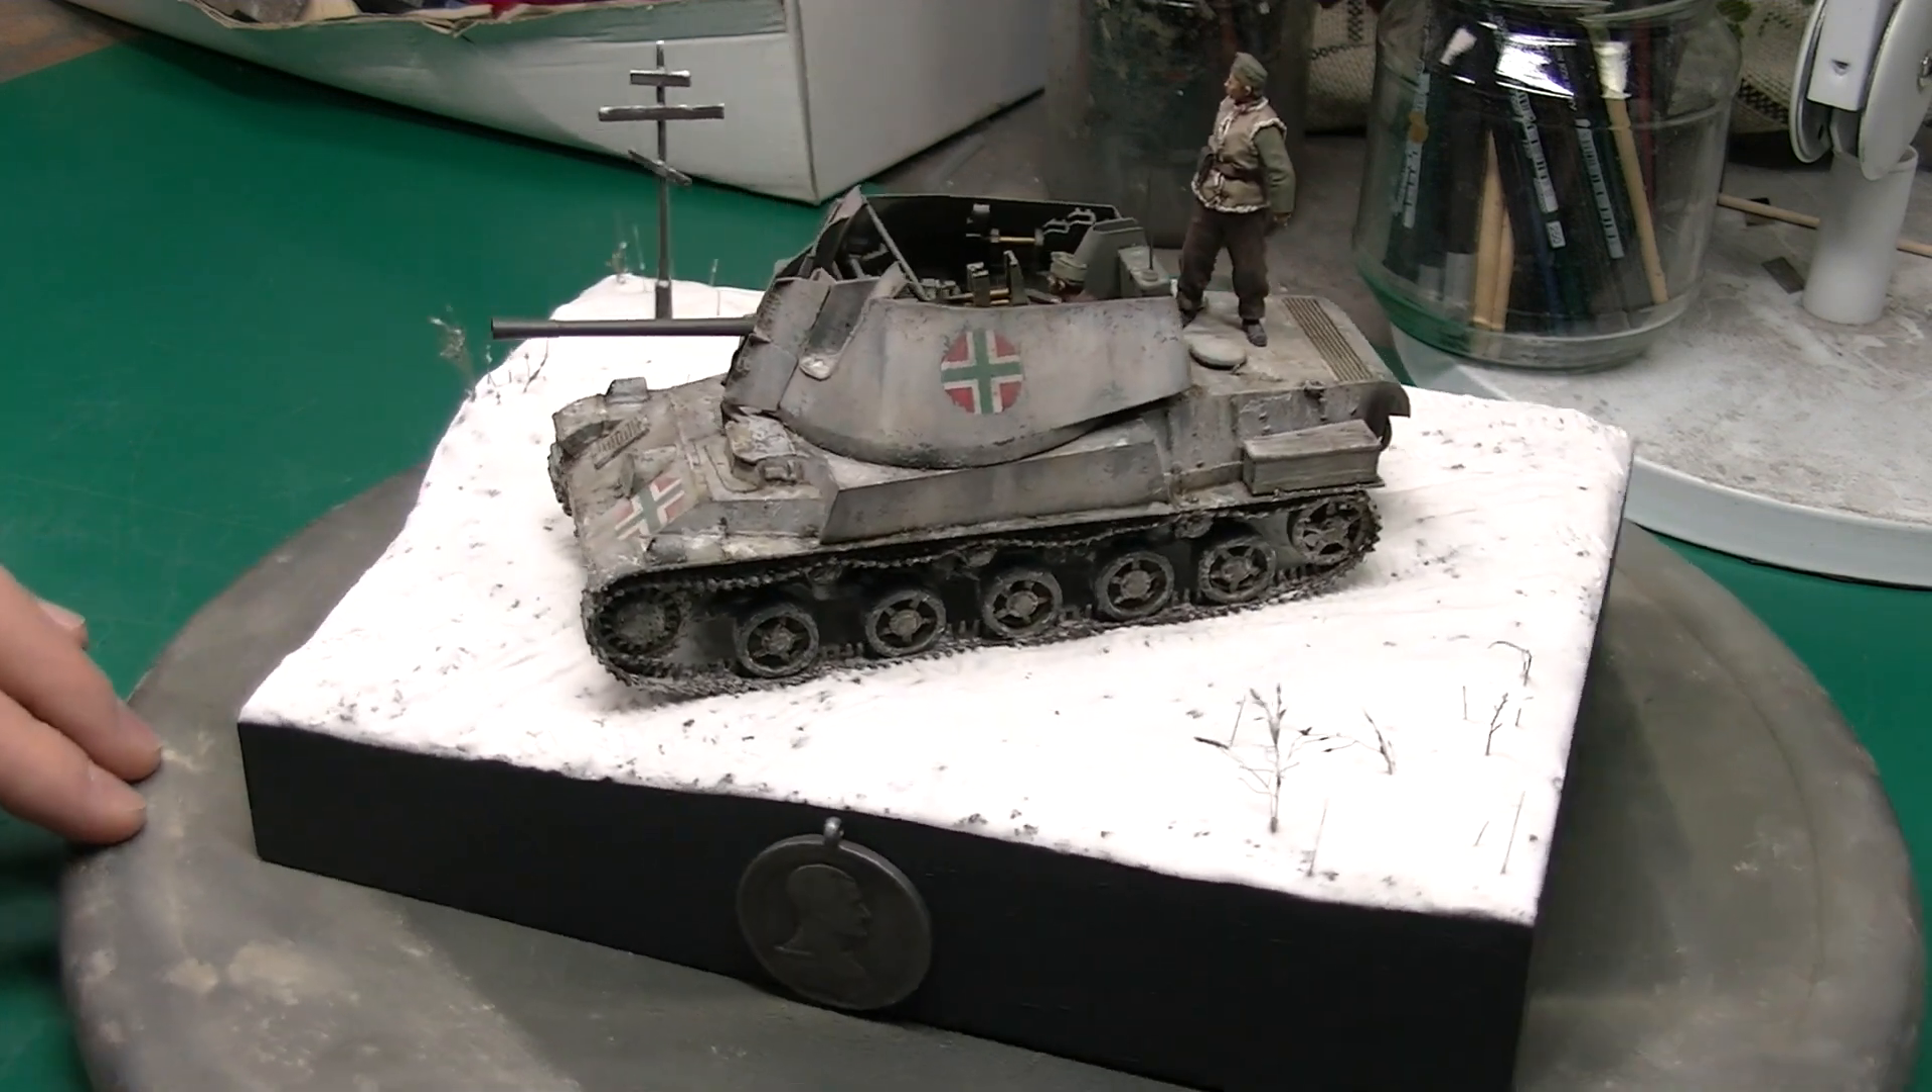Zum schluss habe ich dann noch den rahmen schwarz bemalt und hier vorne noch eine ungarische medaille befestigt.